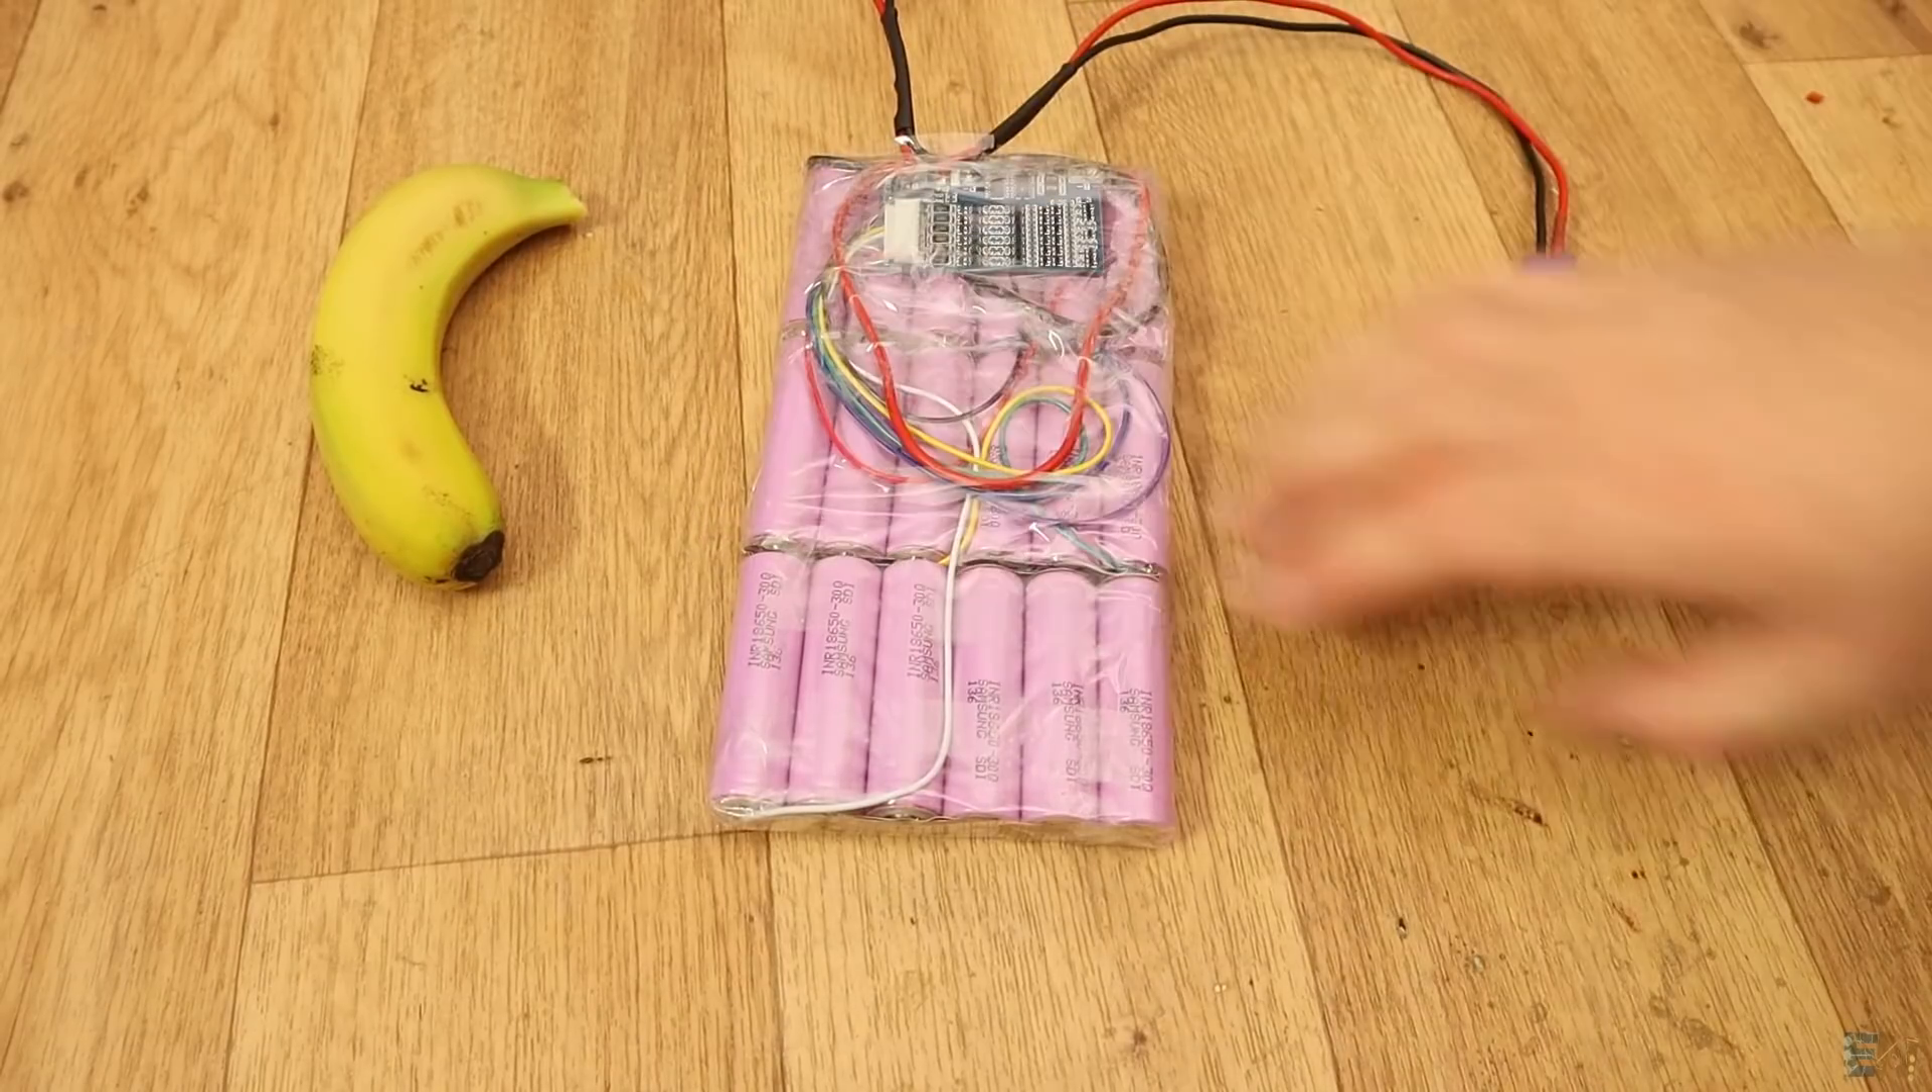Now the battery pack is complete but it has no case.